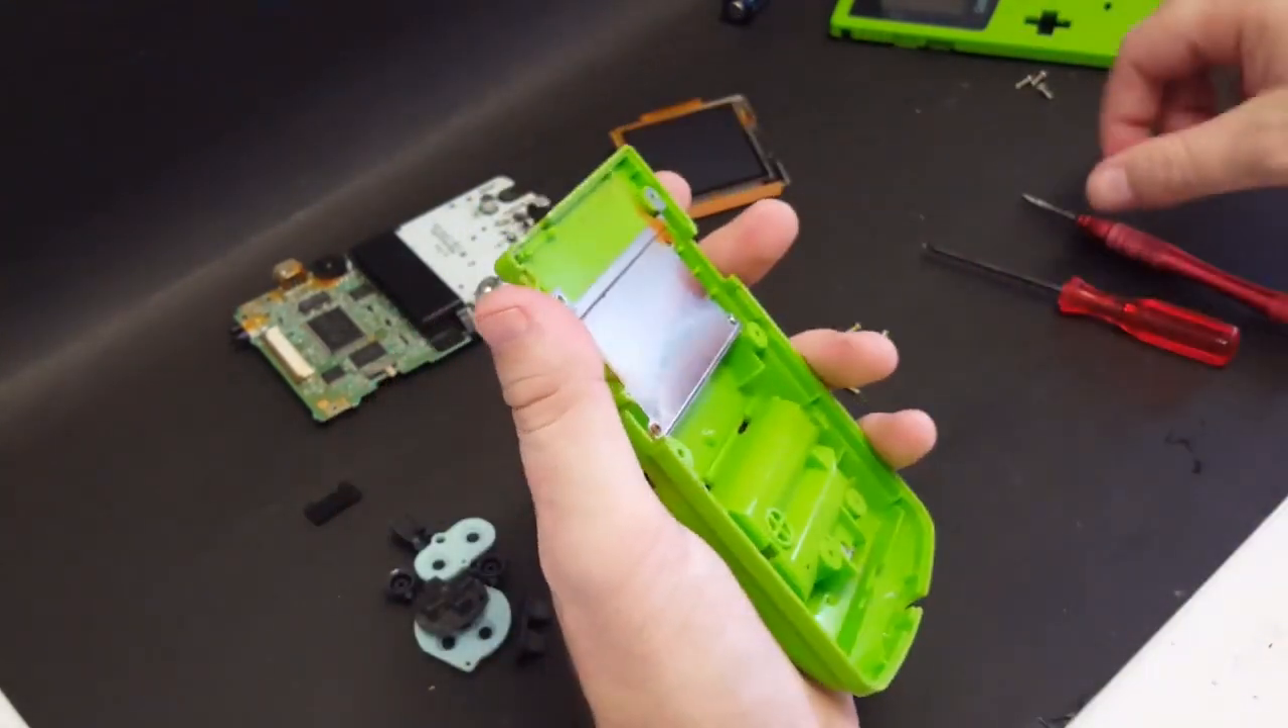And now, we've got everything taken apart pretty much except for this shield.